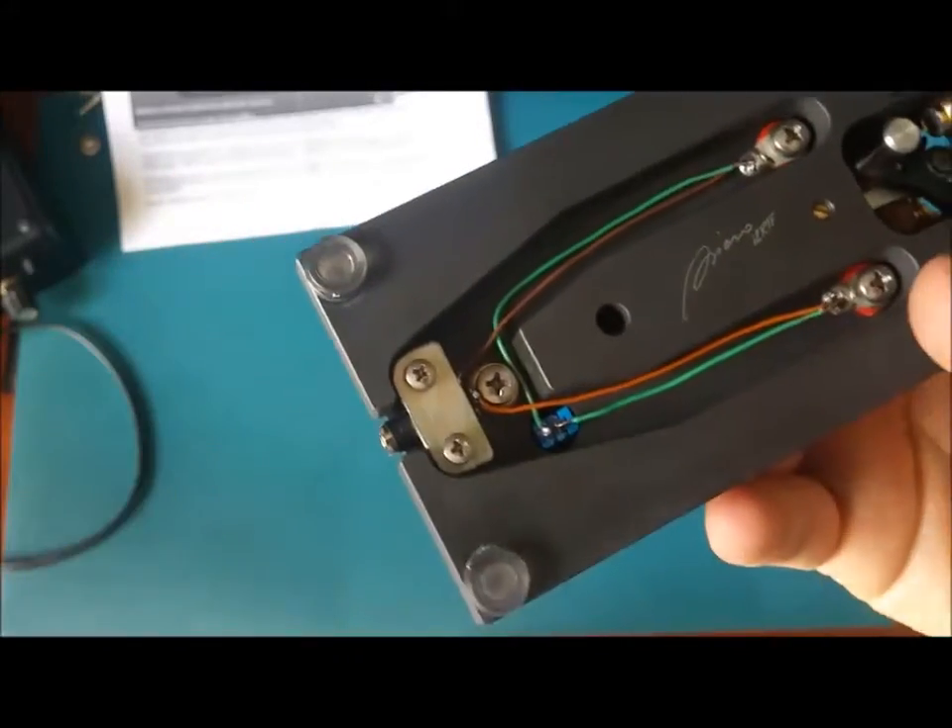I secured the jack with the metal piece that's how it looks.